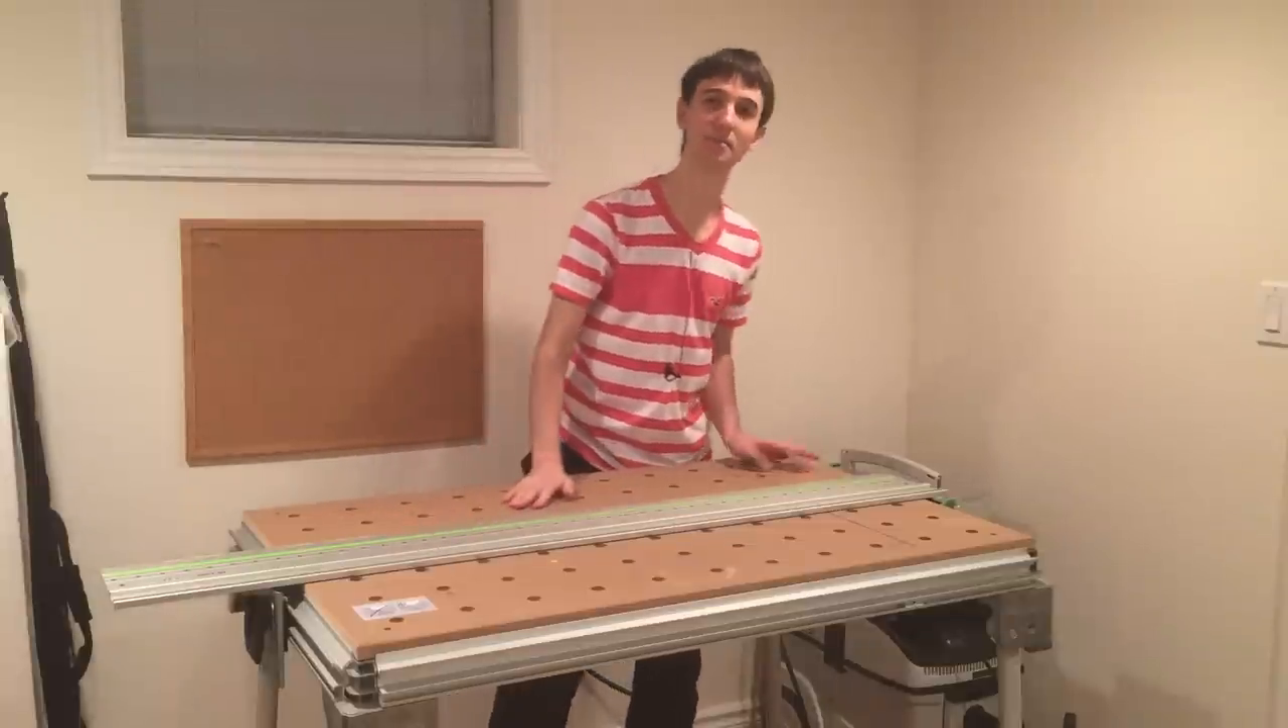Okay, the rail is now set up across the long side of the table, but unfortunately, my ceiling height is too short, so I can't get this out of the way now.